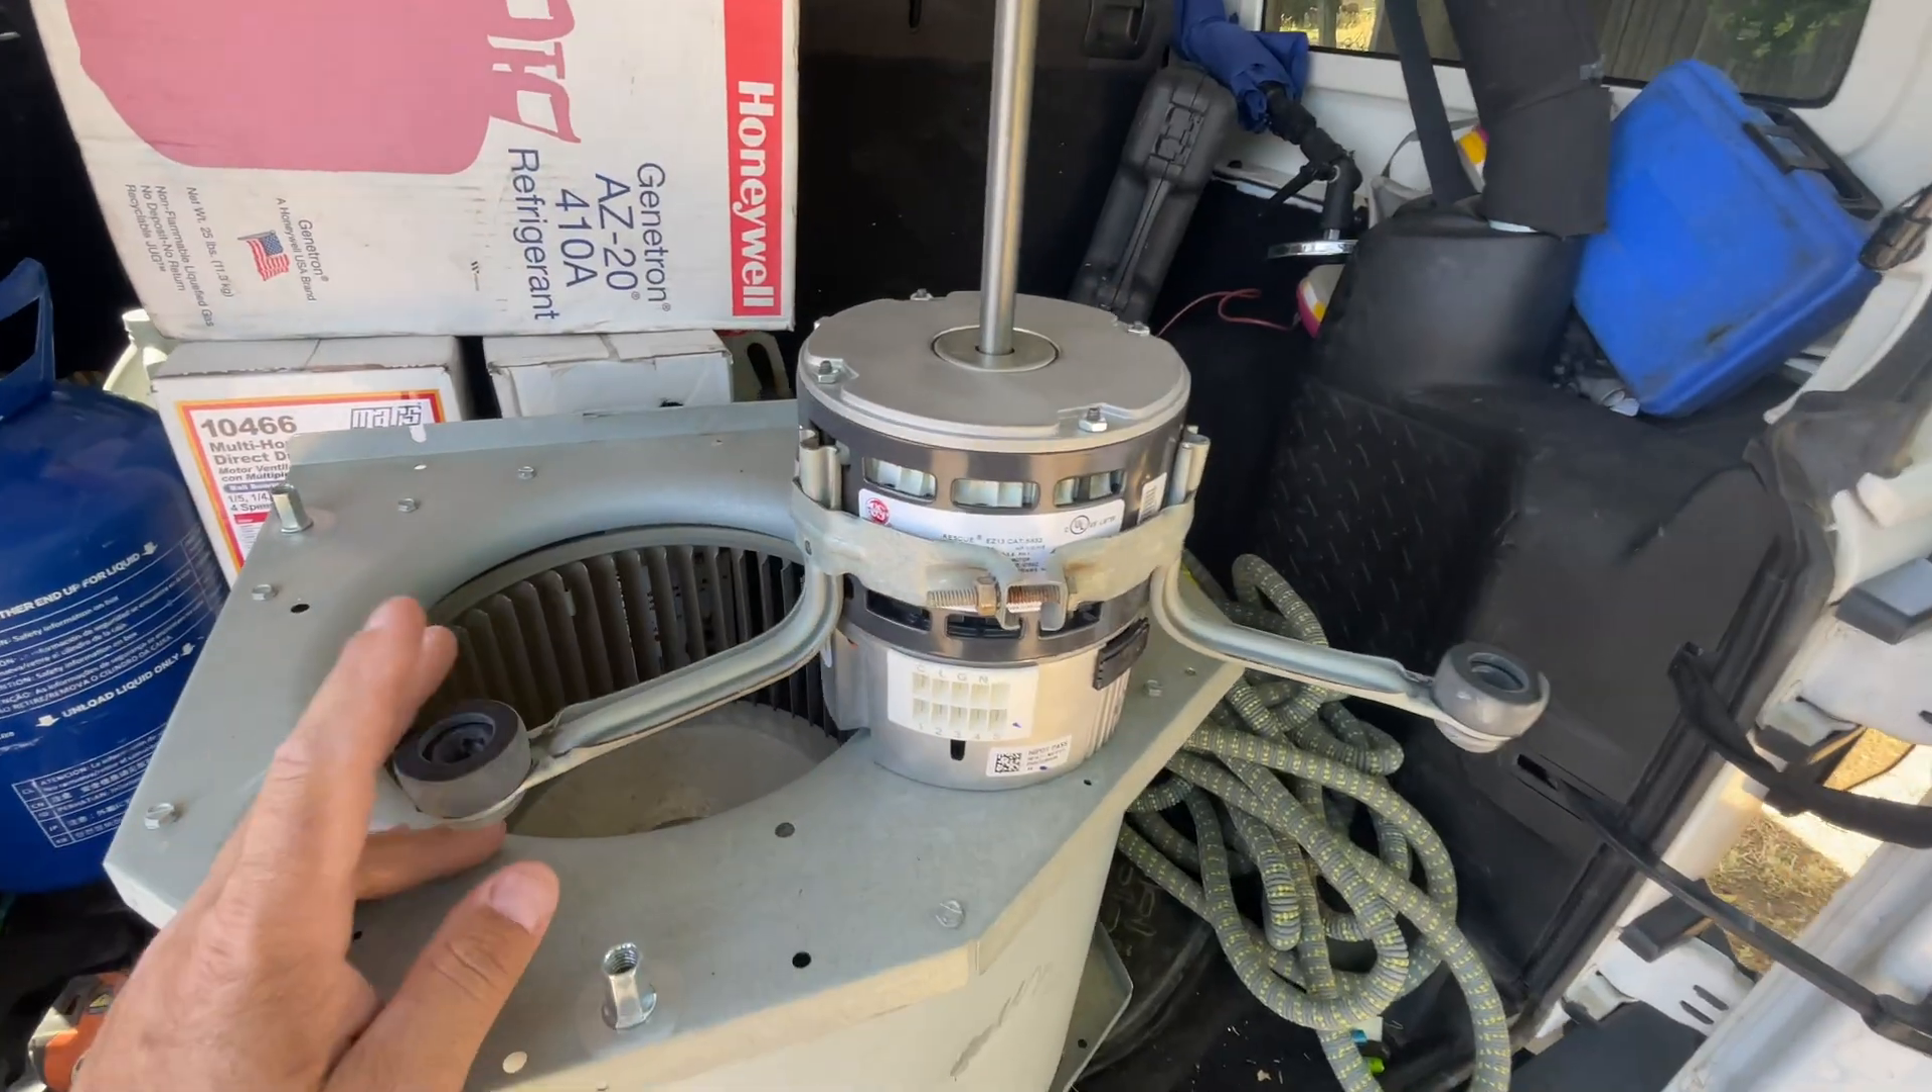All right, we got the factory bracket on.